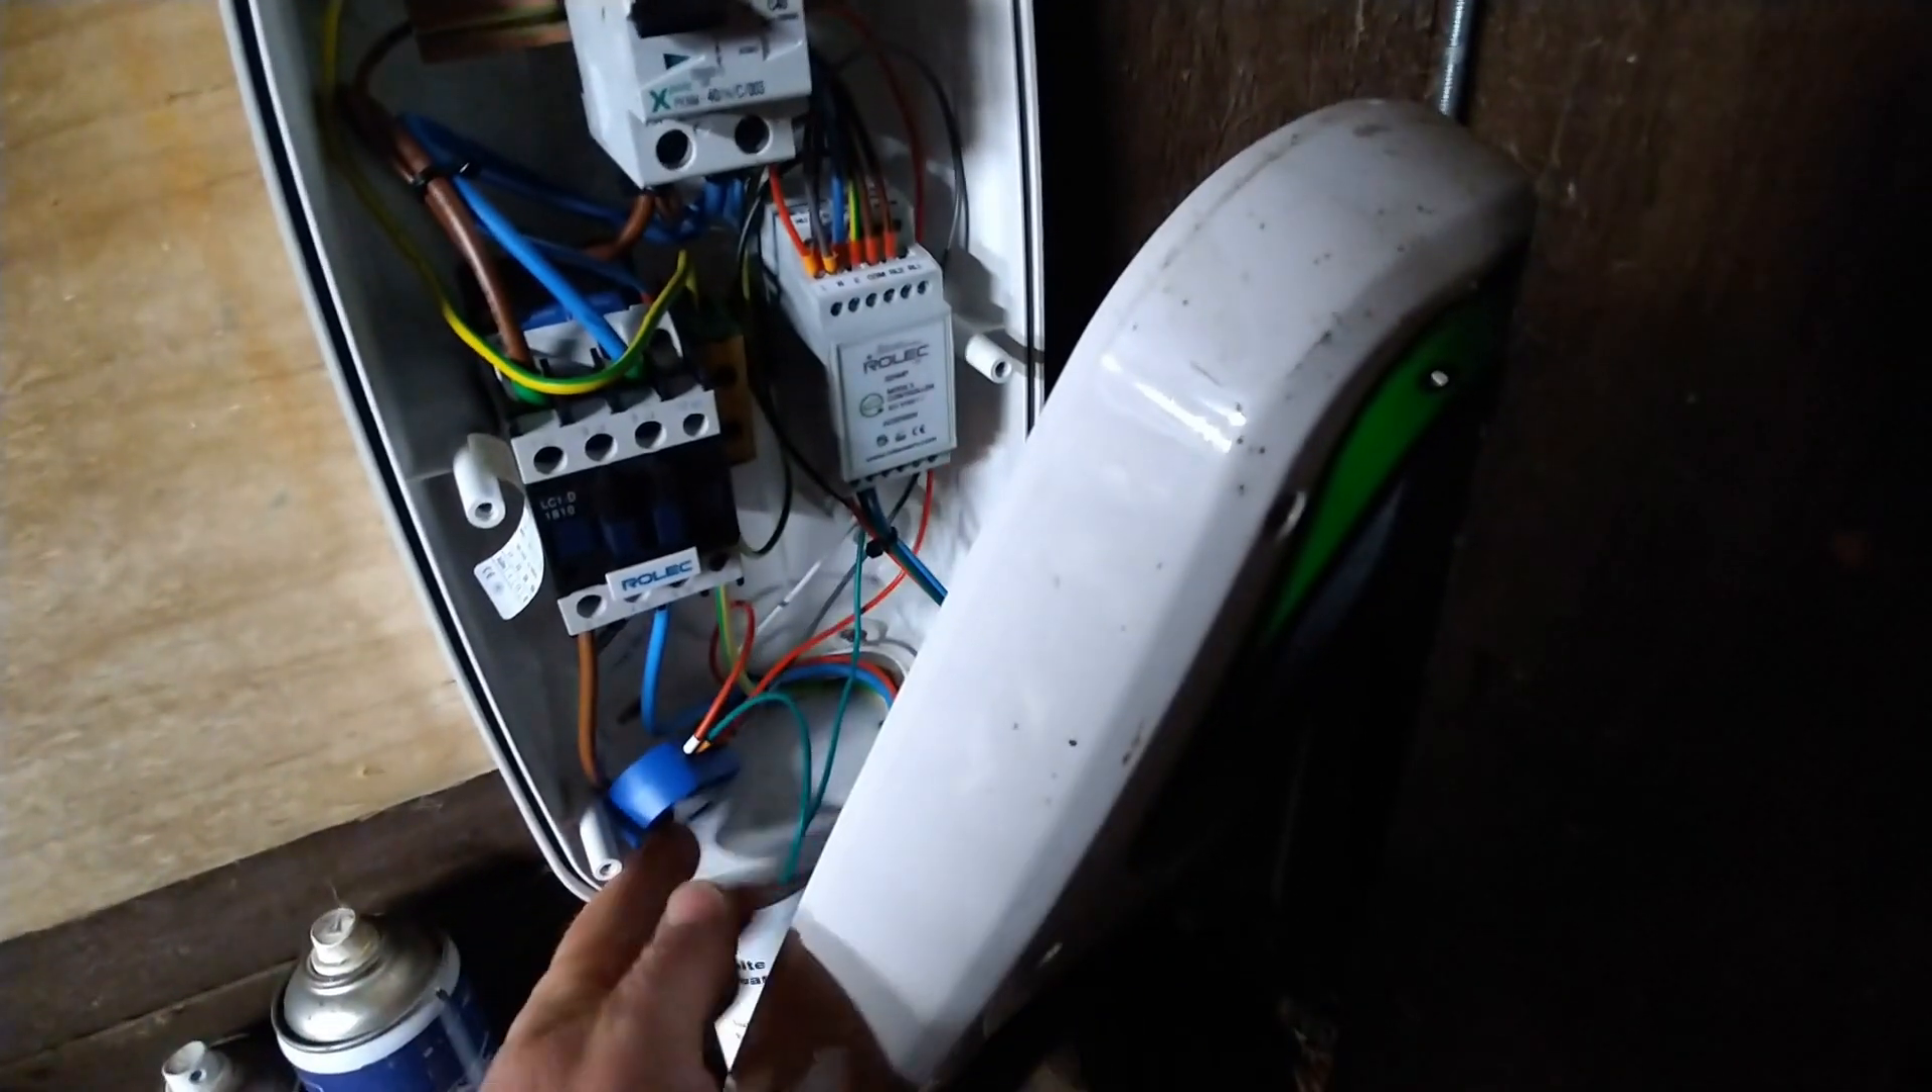I've yet to screw the case back on.